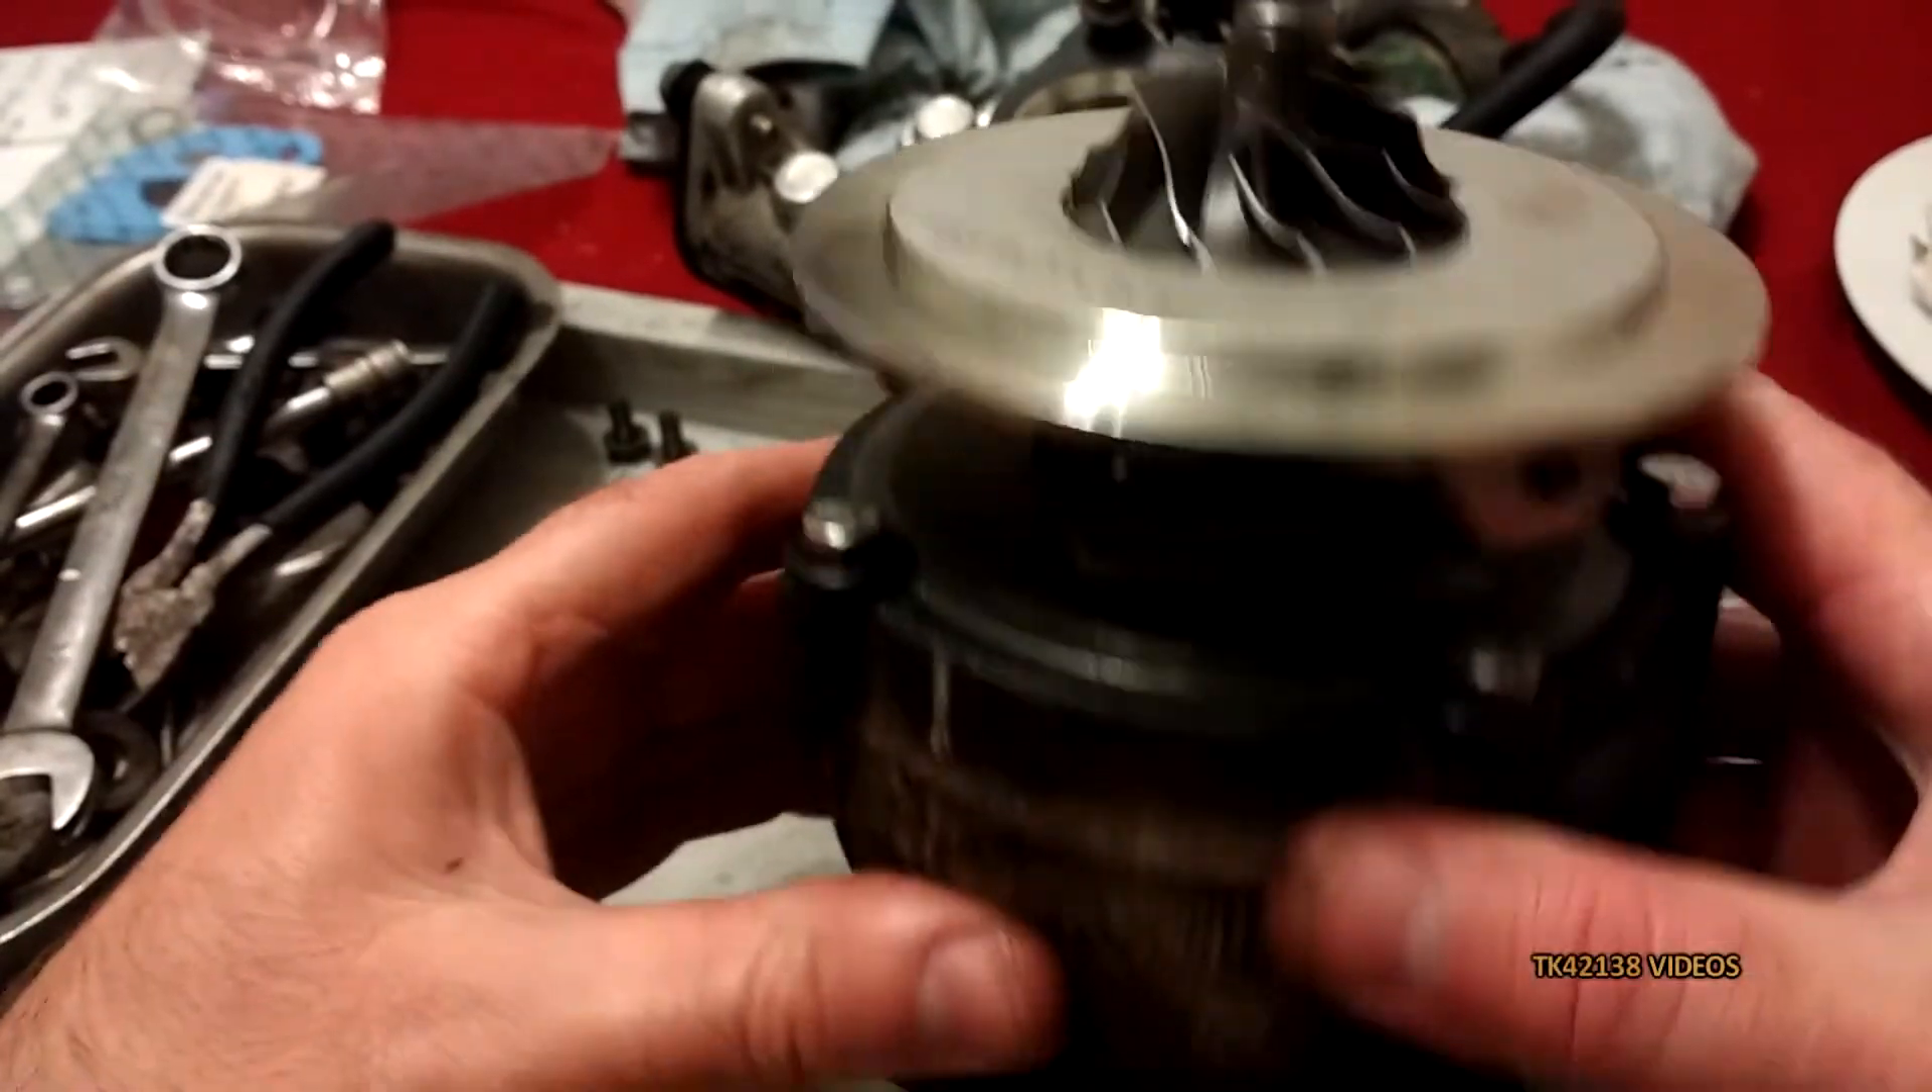That's the cartridge in place I've still got to put the compressor housing on.